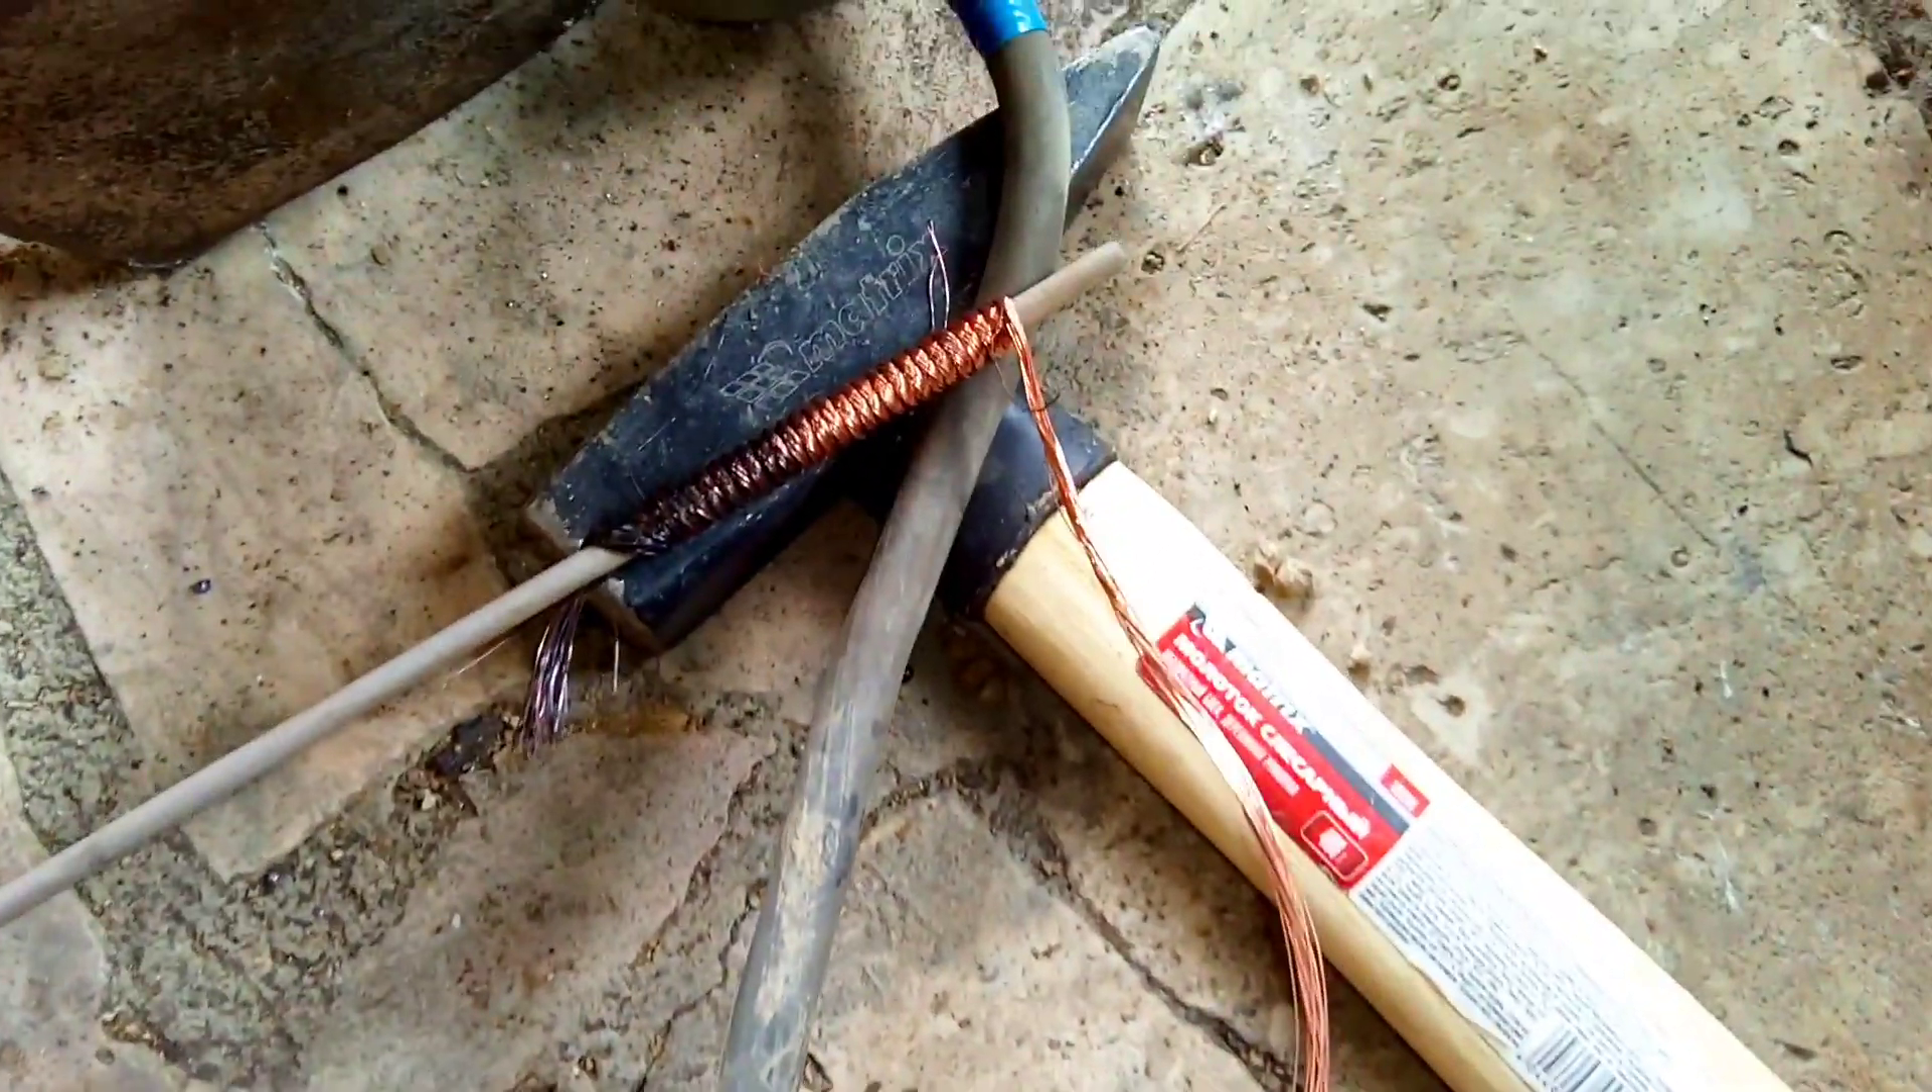Вот, накрутил на электрод проволоку медную.